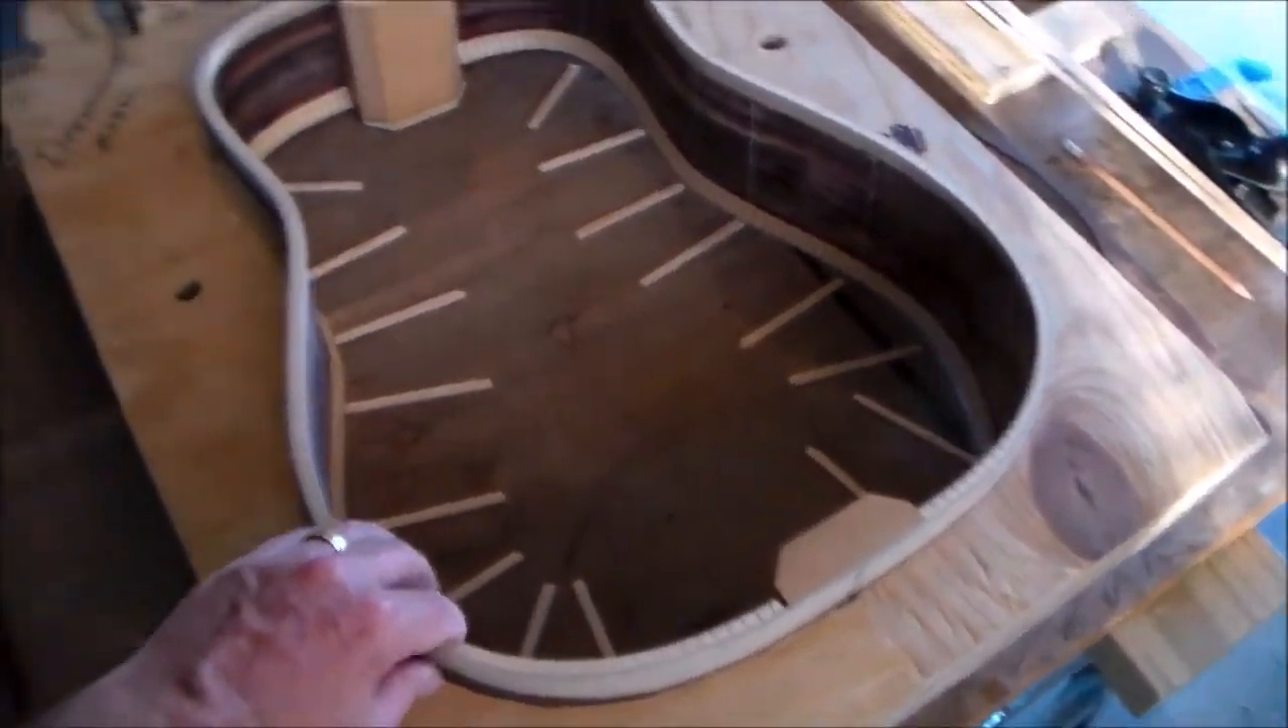We removed all the clothespins that we were using for clamps.